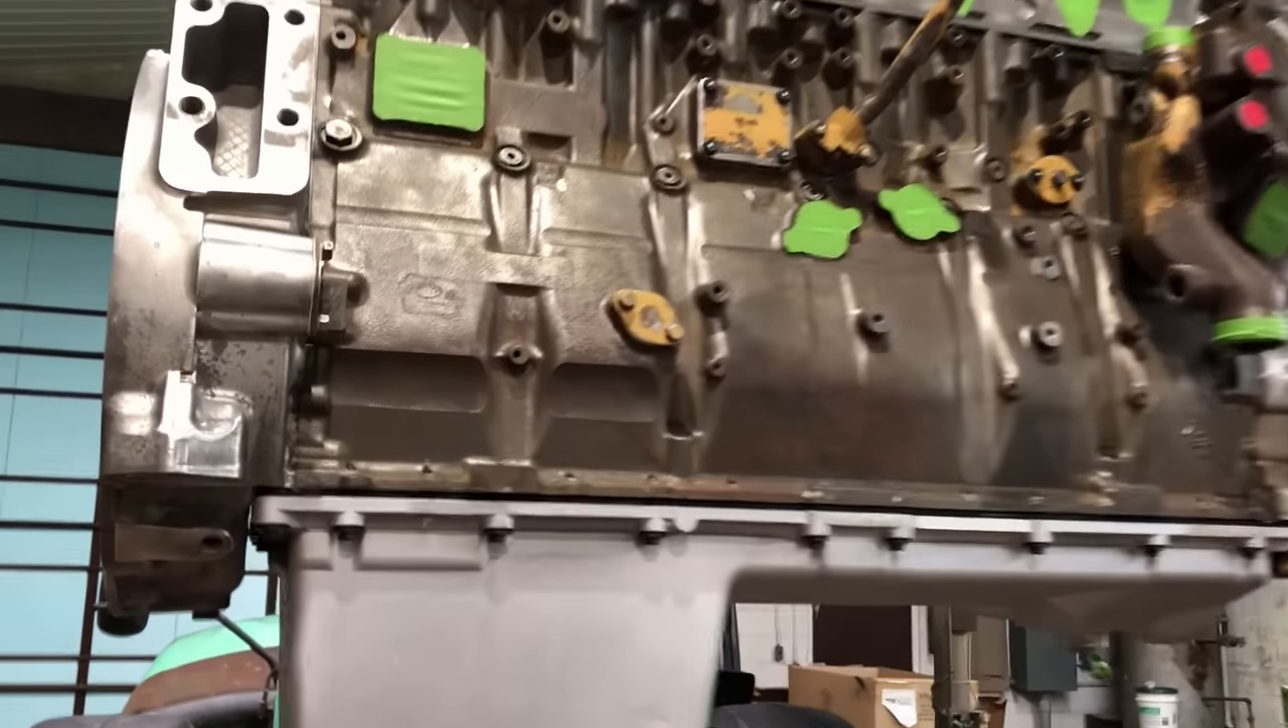I've got the oil pan on it and it's pretty much ready for paint.